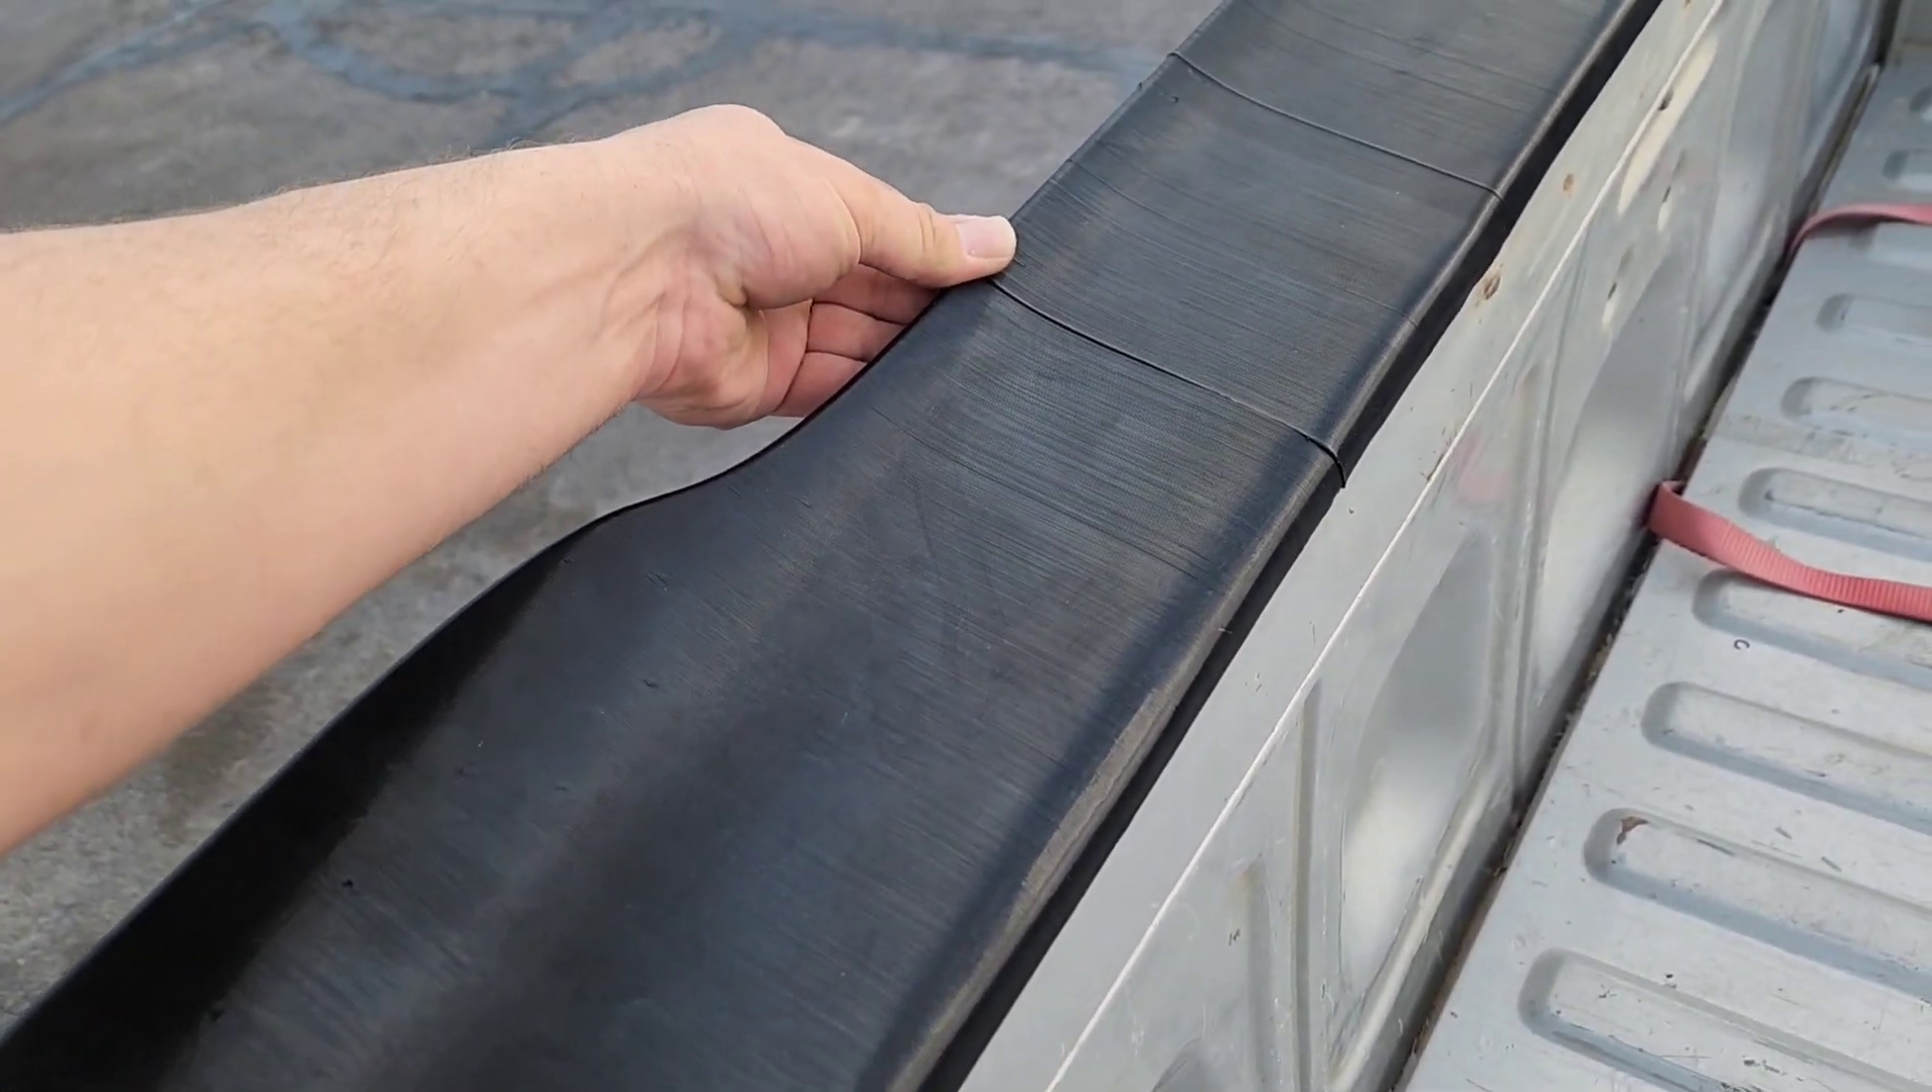Okay so now we got all our pieces down and lined up super nice.